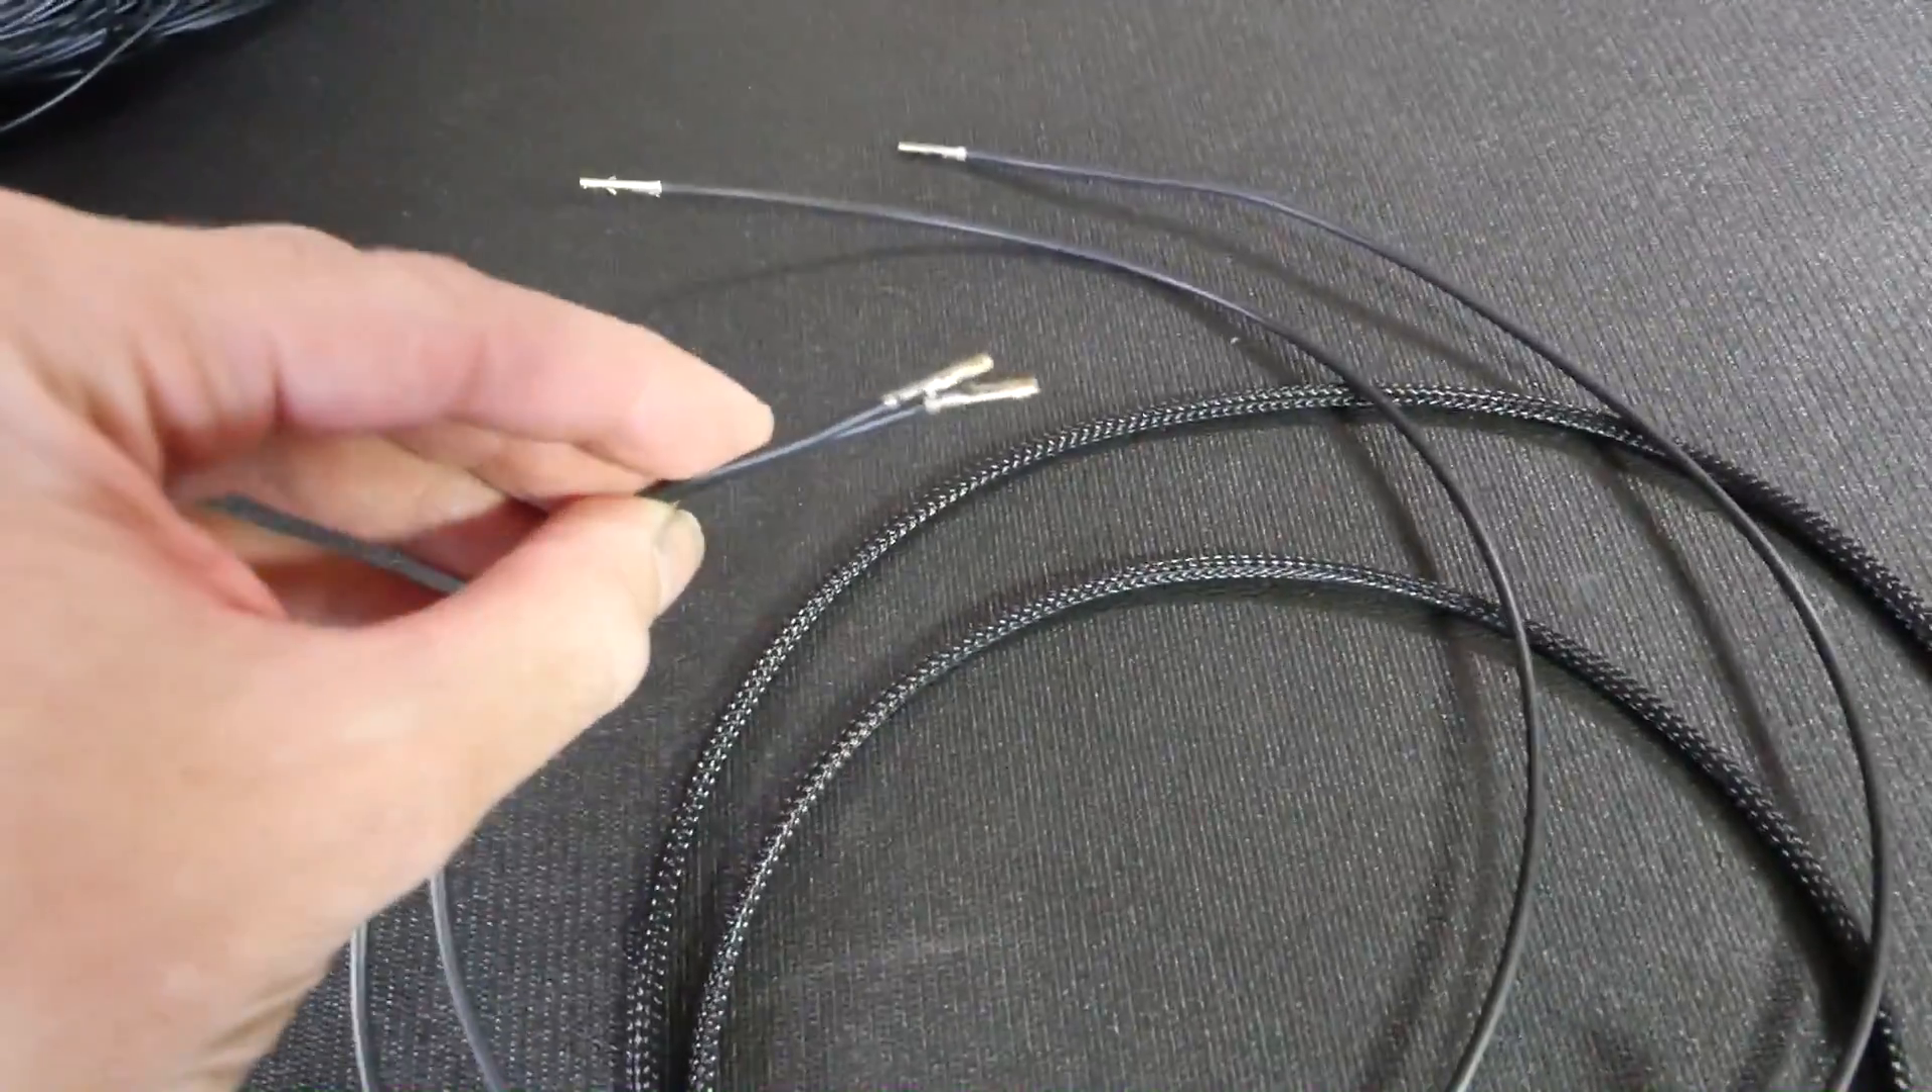You have your last couple of wires which have already been cut to length the ends stripped pins crimped on both ends.